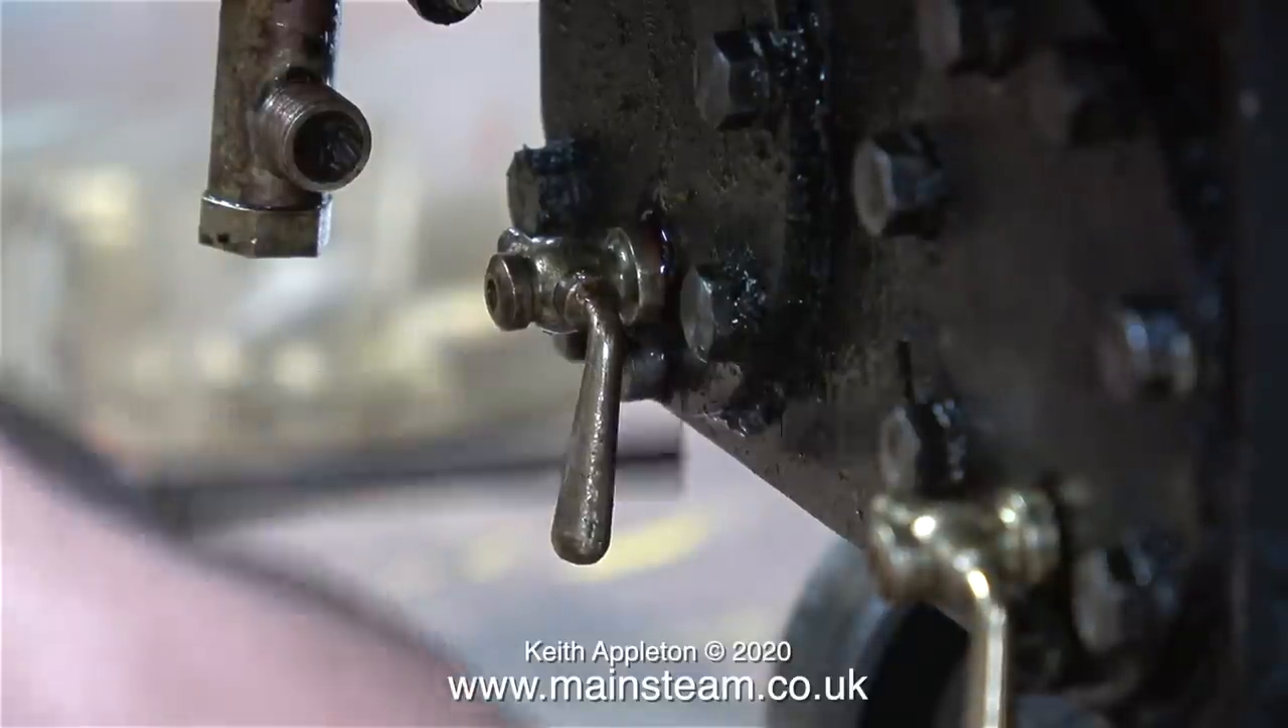Here's the new 21st century steam company one in position, and as you can see now both of the handles face downwards.